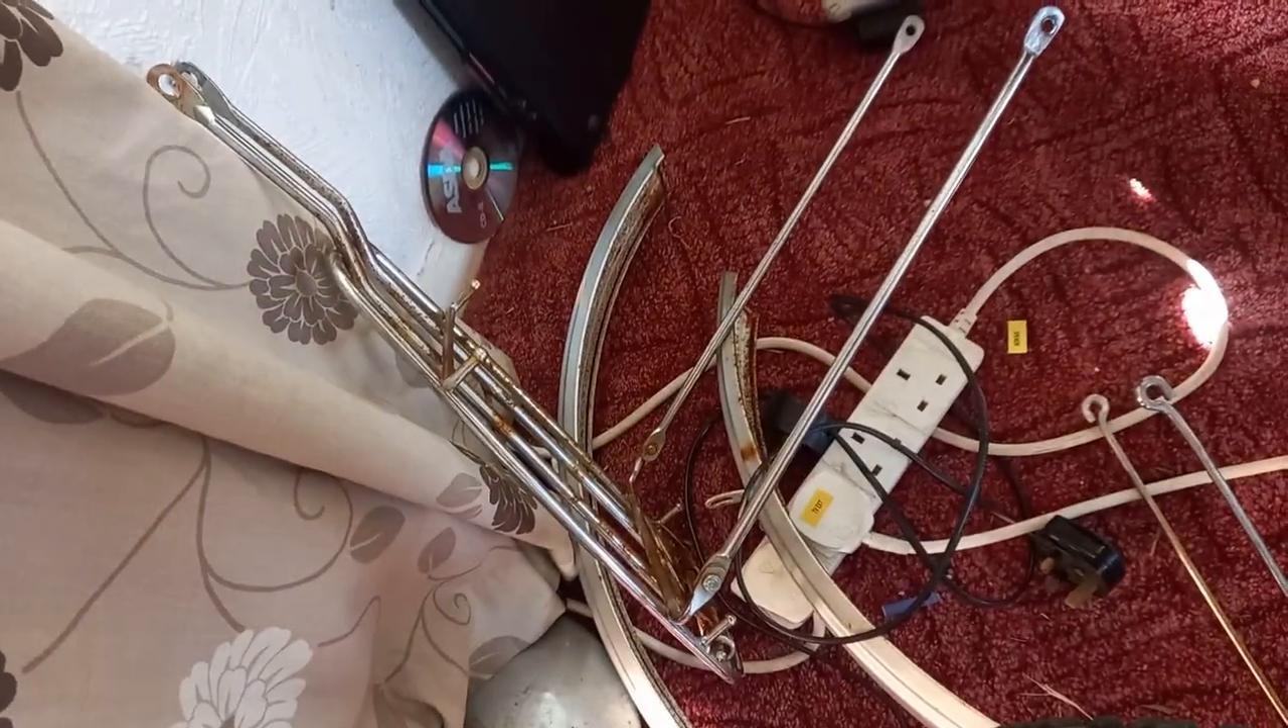So the mud guards and the carrier has been taken off.